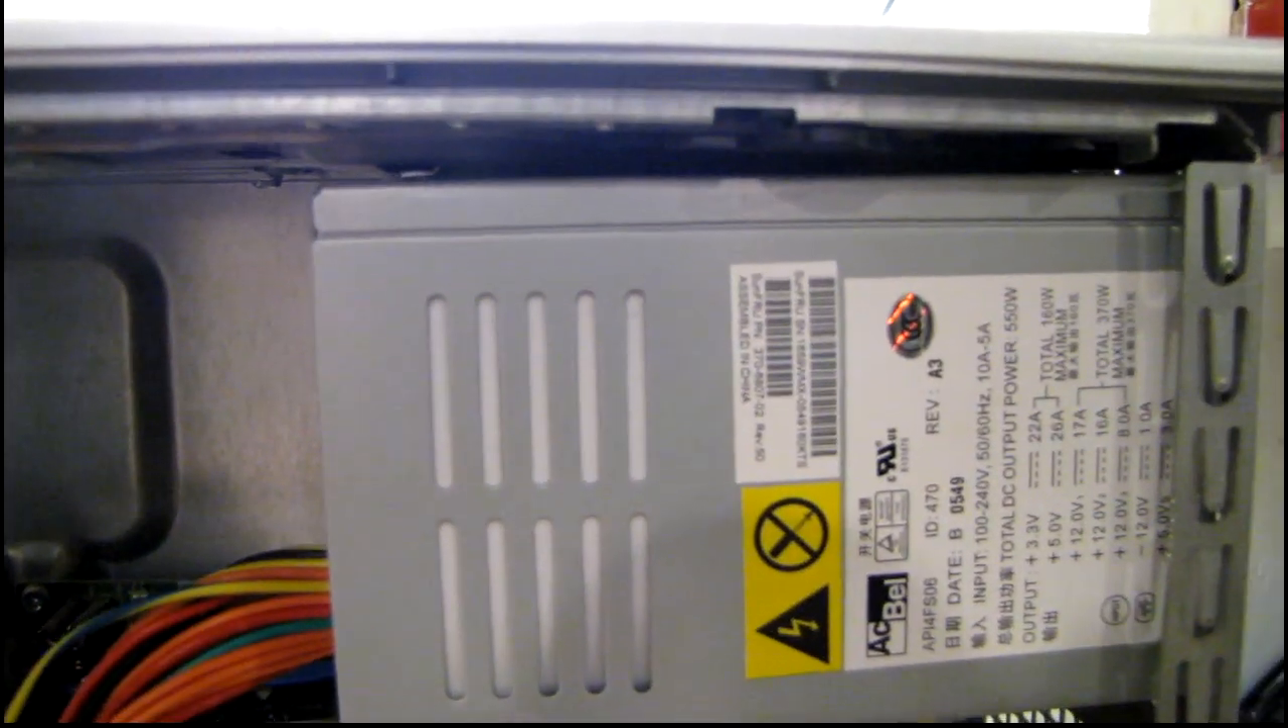Okay, I've got the power supply mounted in the case now.